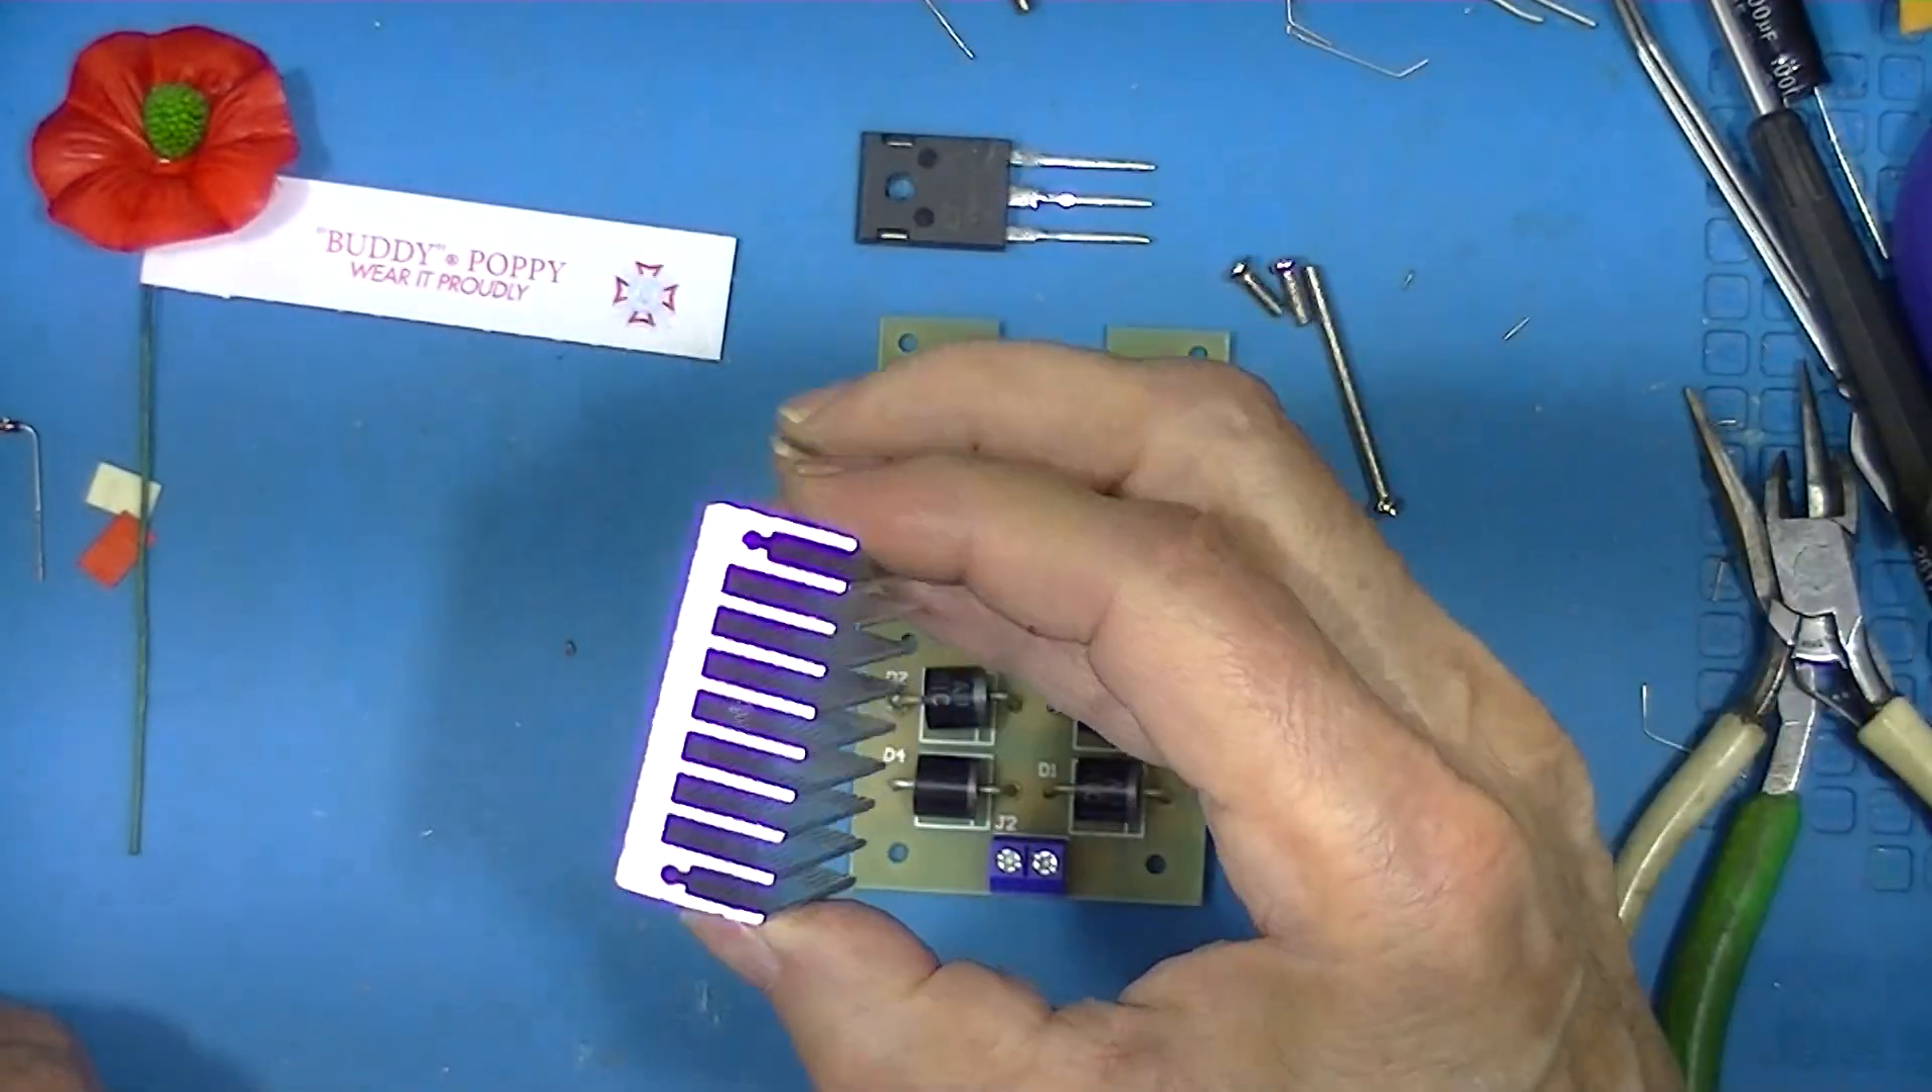I've installed everything on this little circuit board except for the three terminal regulator and the heat sink.